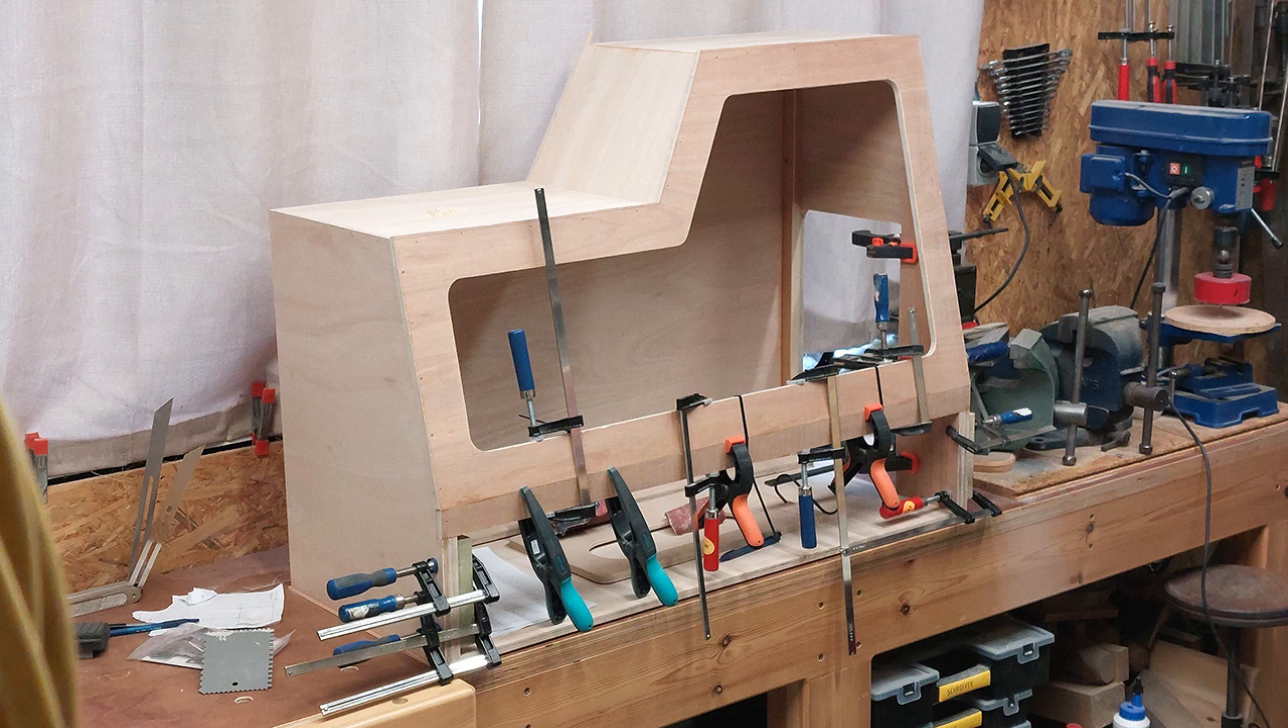The panel was glued in place and I made sure it was well clamped to the horizontal strip in the front.